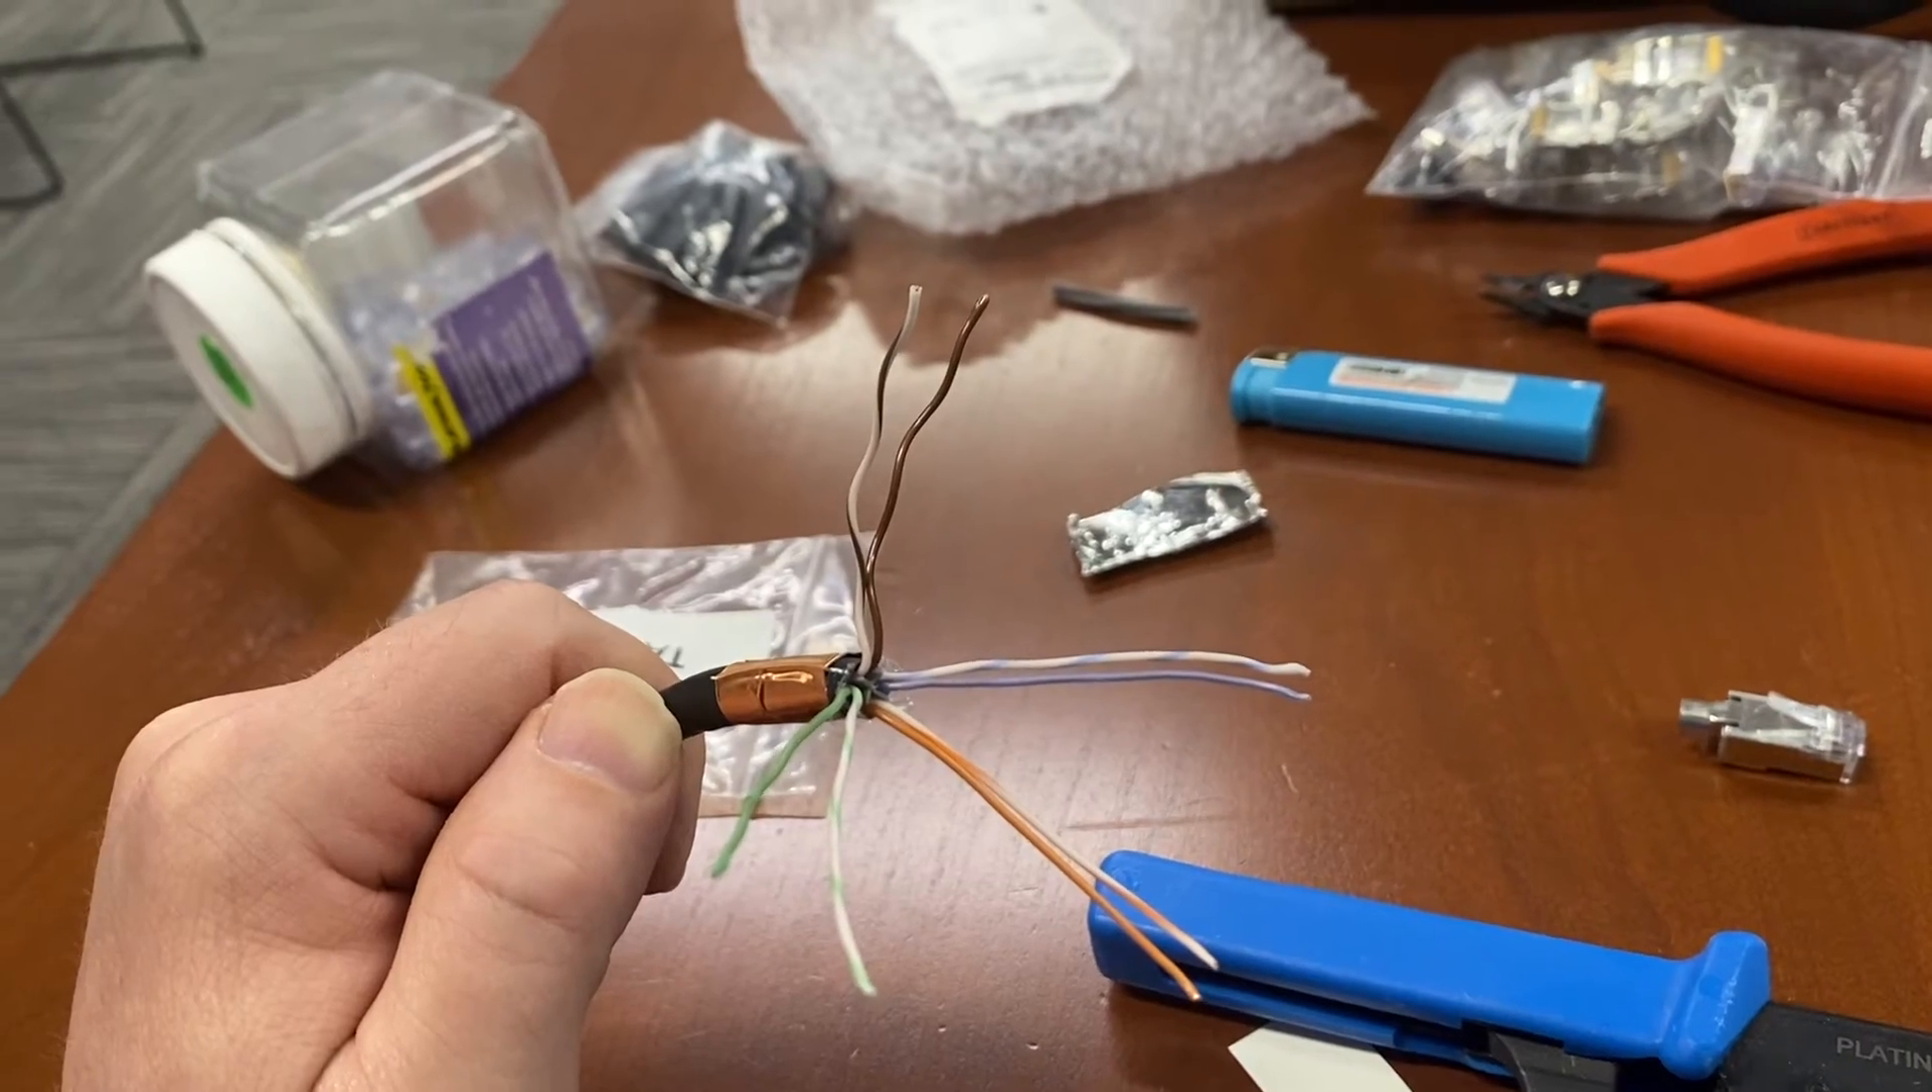You can see that the three of my pairs i have straightened out but my brown and white brown have not straightened out.